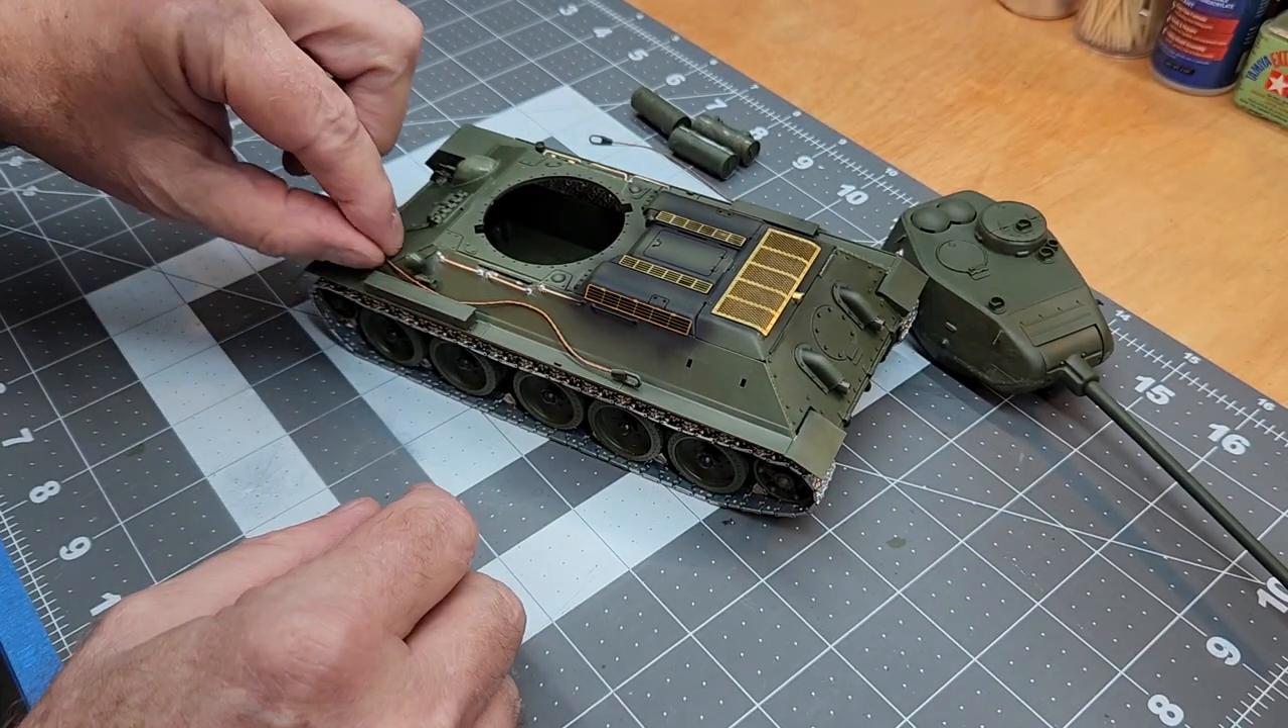So I've removed those fuel tanks as well as the turret which those fuel tanks weren't glued on.